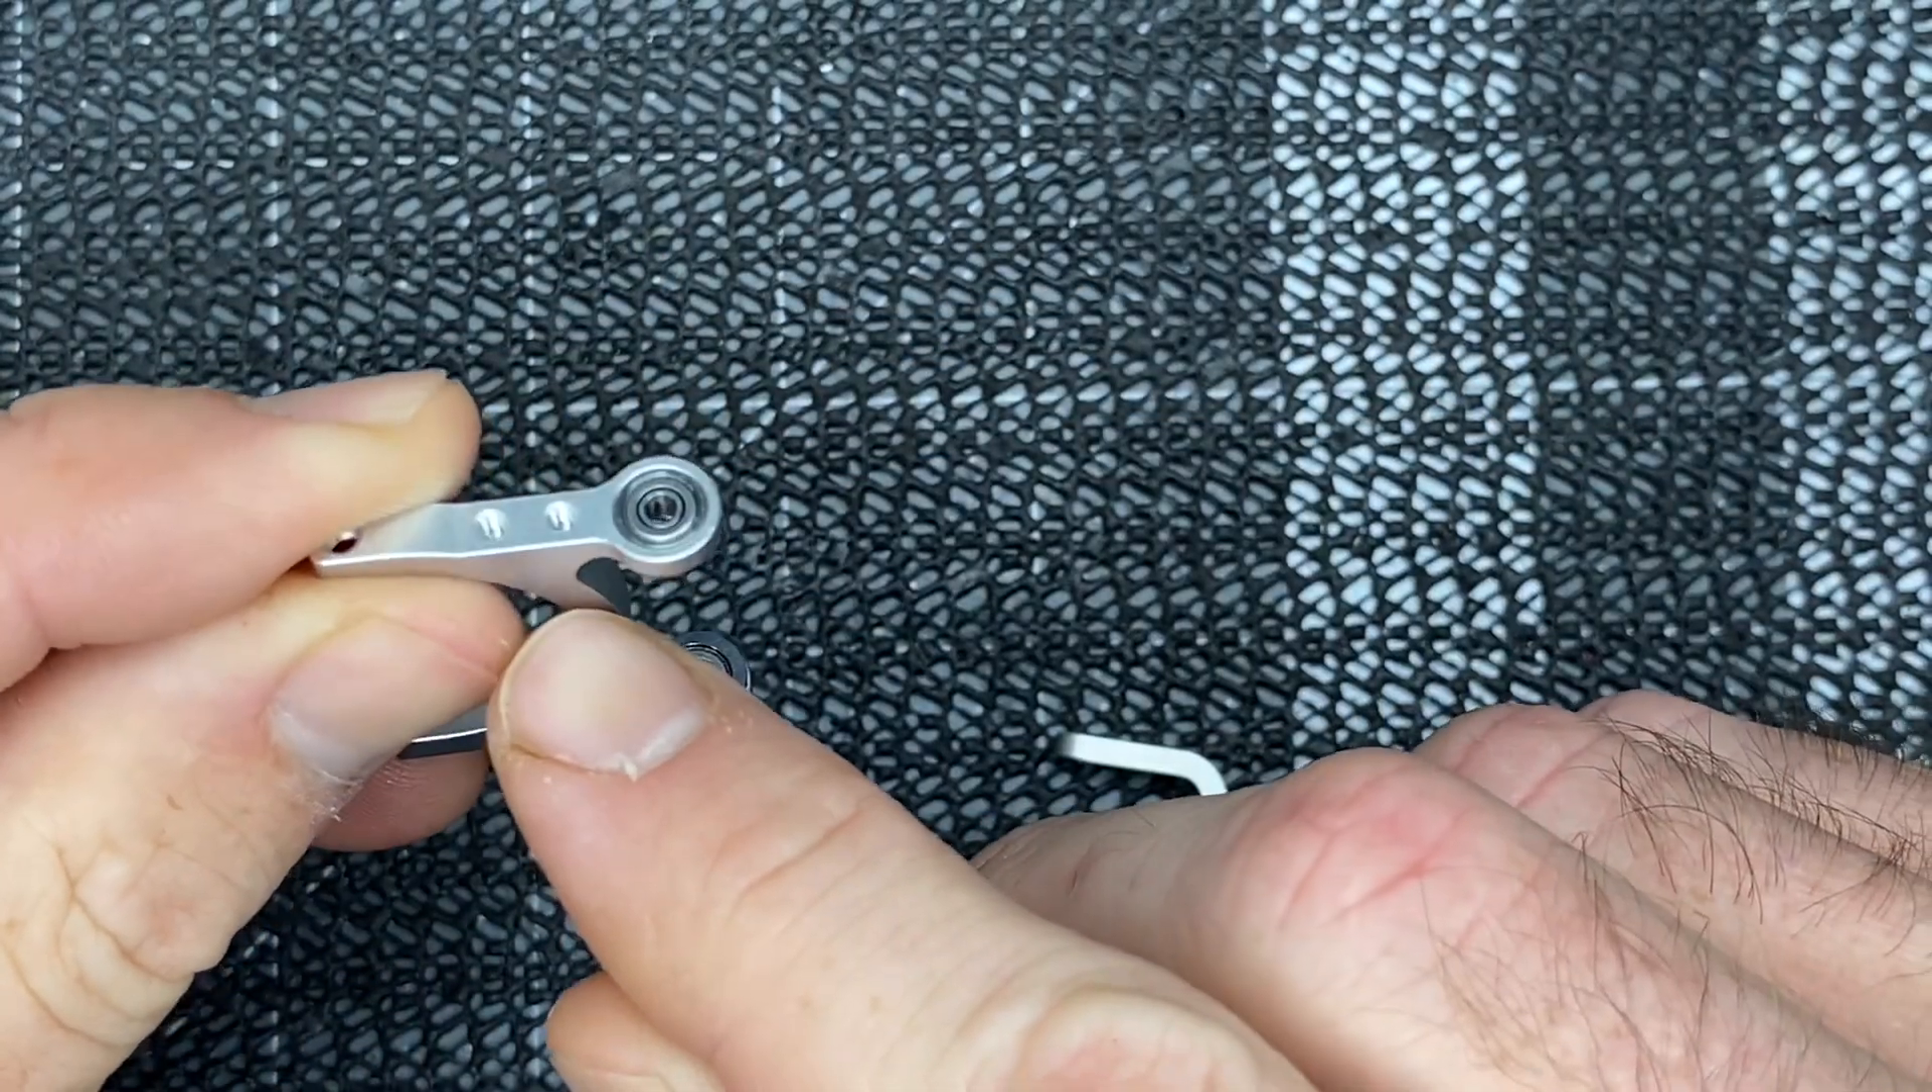Your bearings are already pre-installed so you don't need to worry about that.